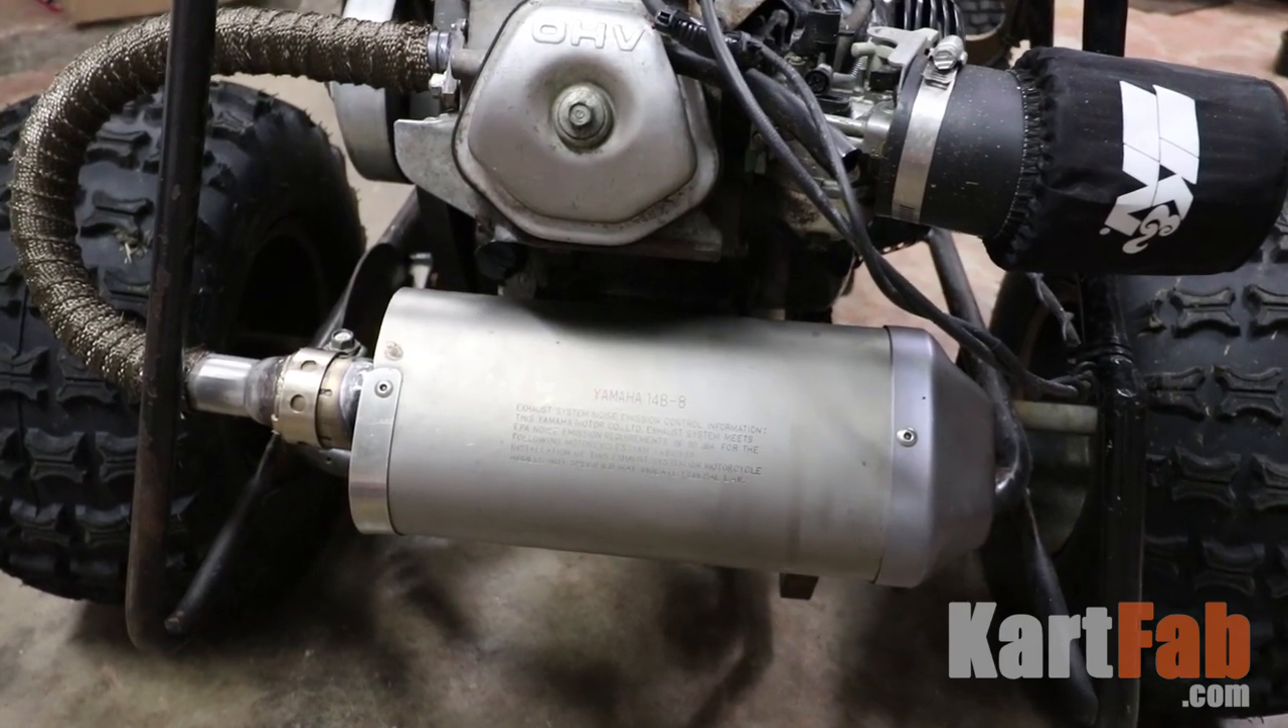Basically we've got the brand new muffler on there.